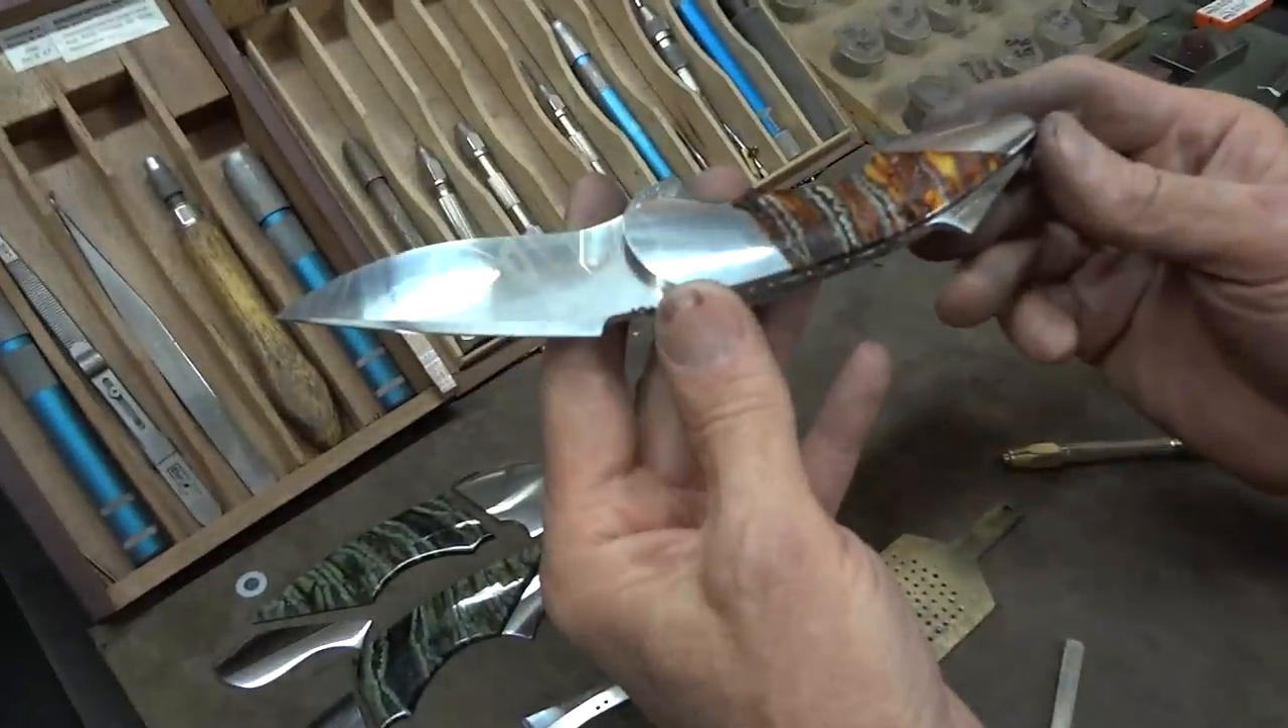Now my scale is in place.